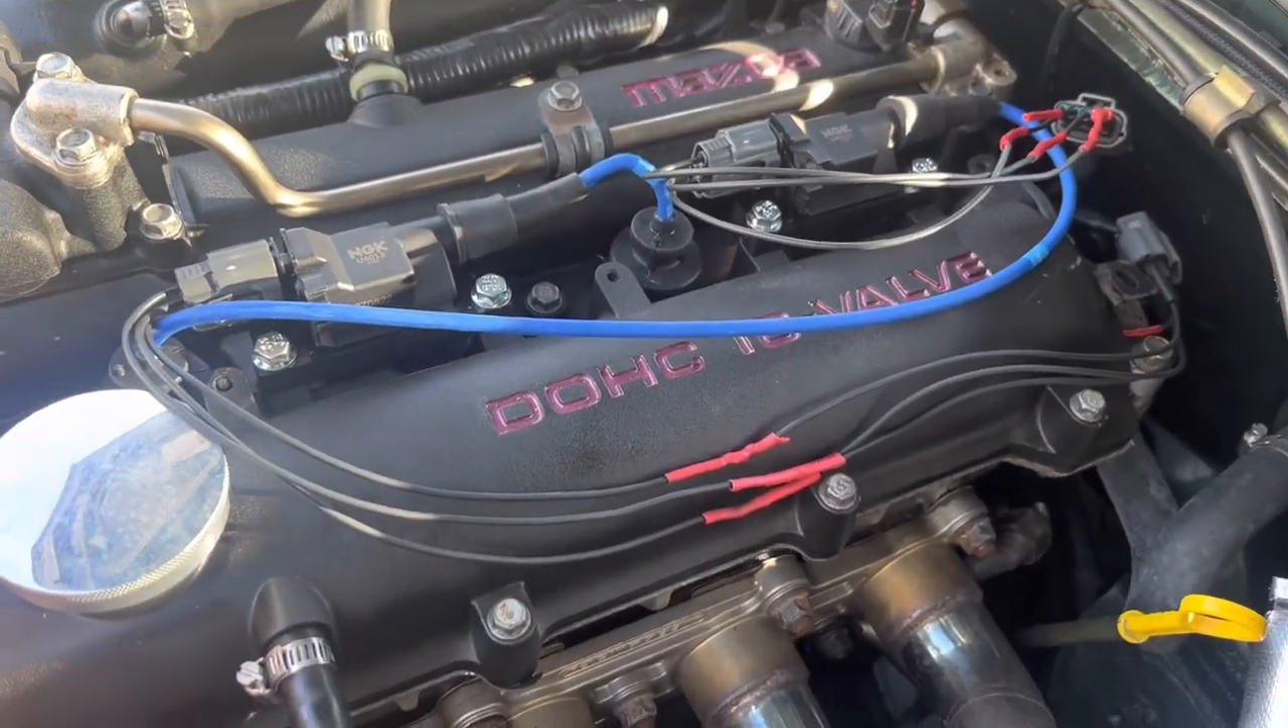All right, you can see I've got the coils mounted there now. I just wanted to make a note, the bolts you need are M6 by 1 by 16 mil.